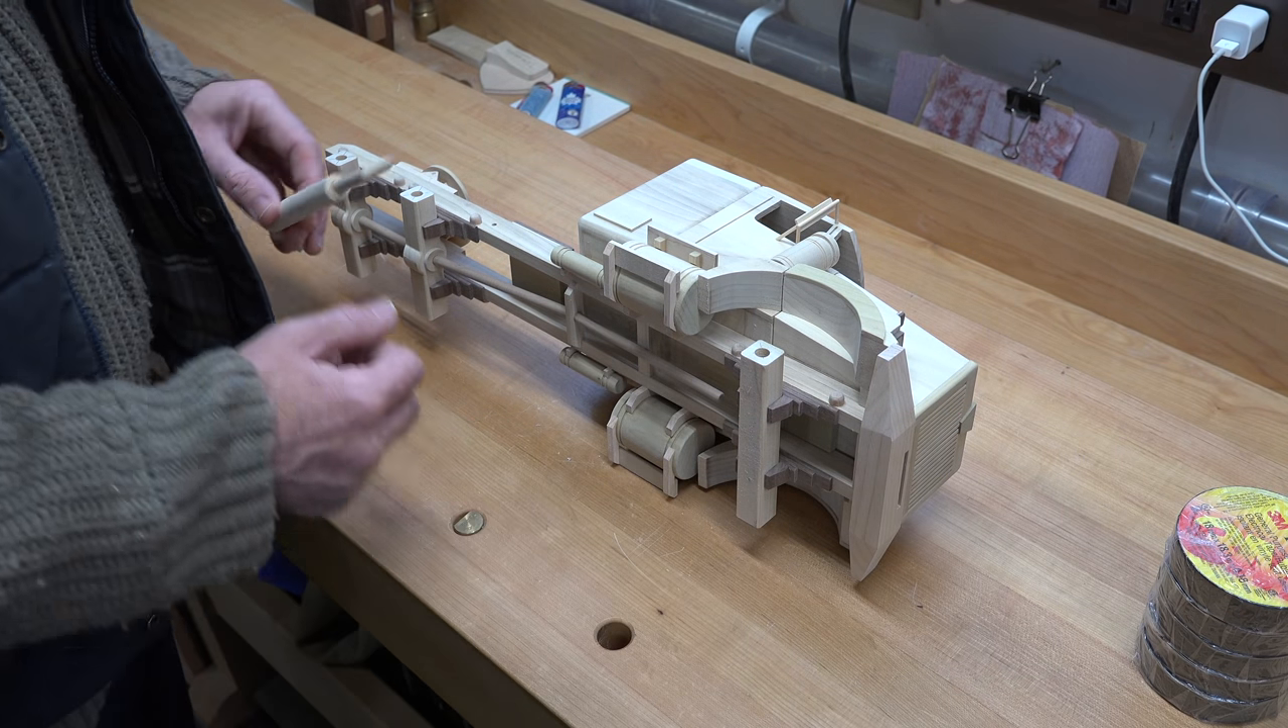Last week we finished up with gluing on all of these sections here onto the chassis.